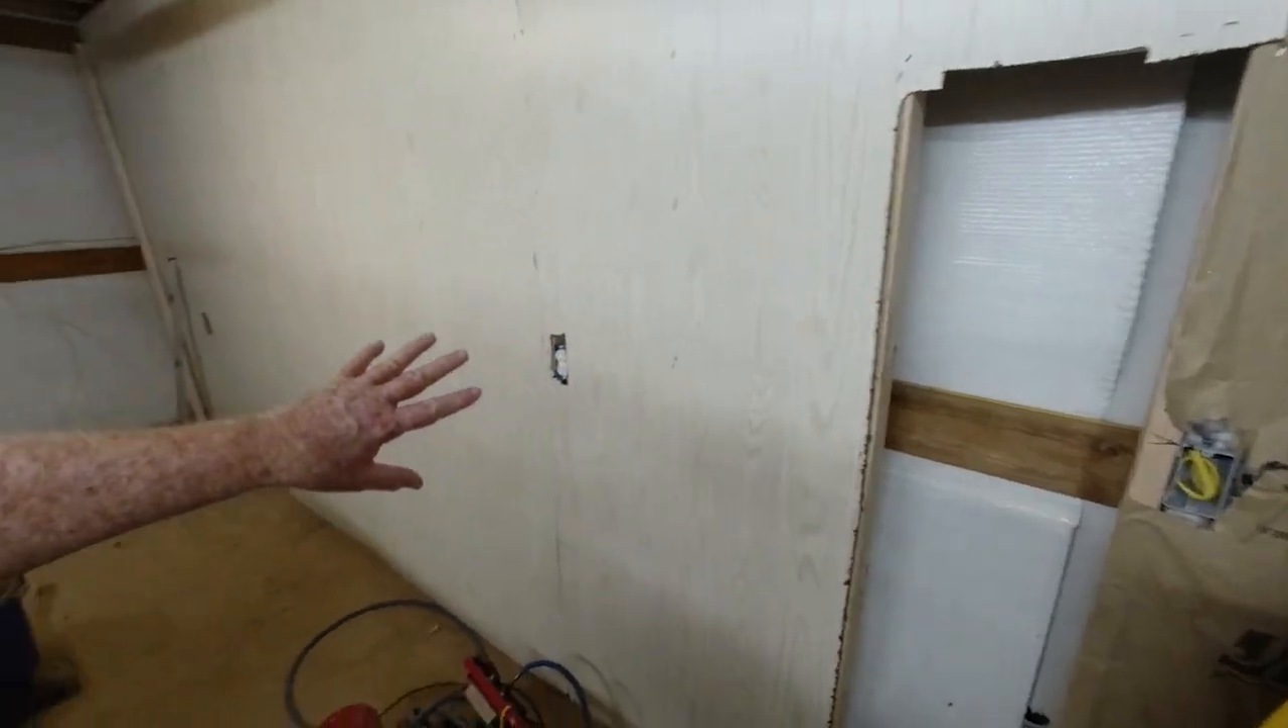So as you can see this wall got some of the paneling up. This is still cut out here.